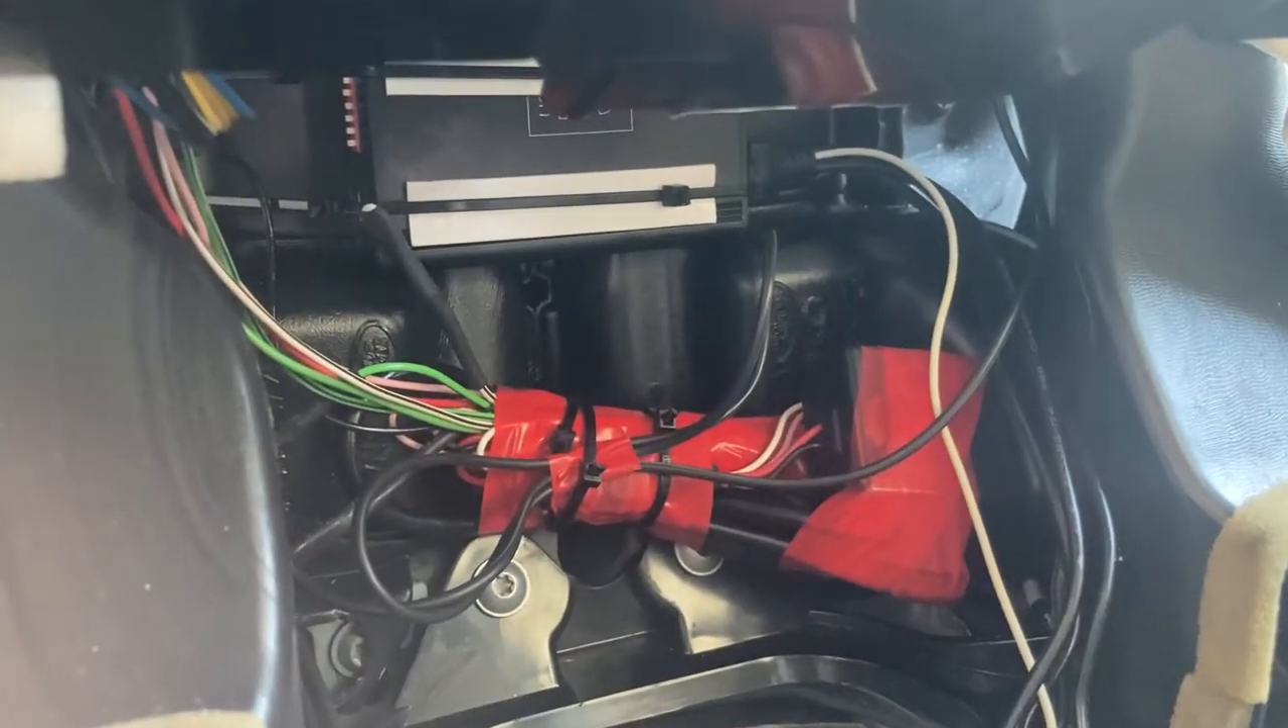All the wires that I don't need are tucked away in one bundle the big one here.